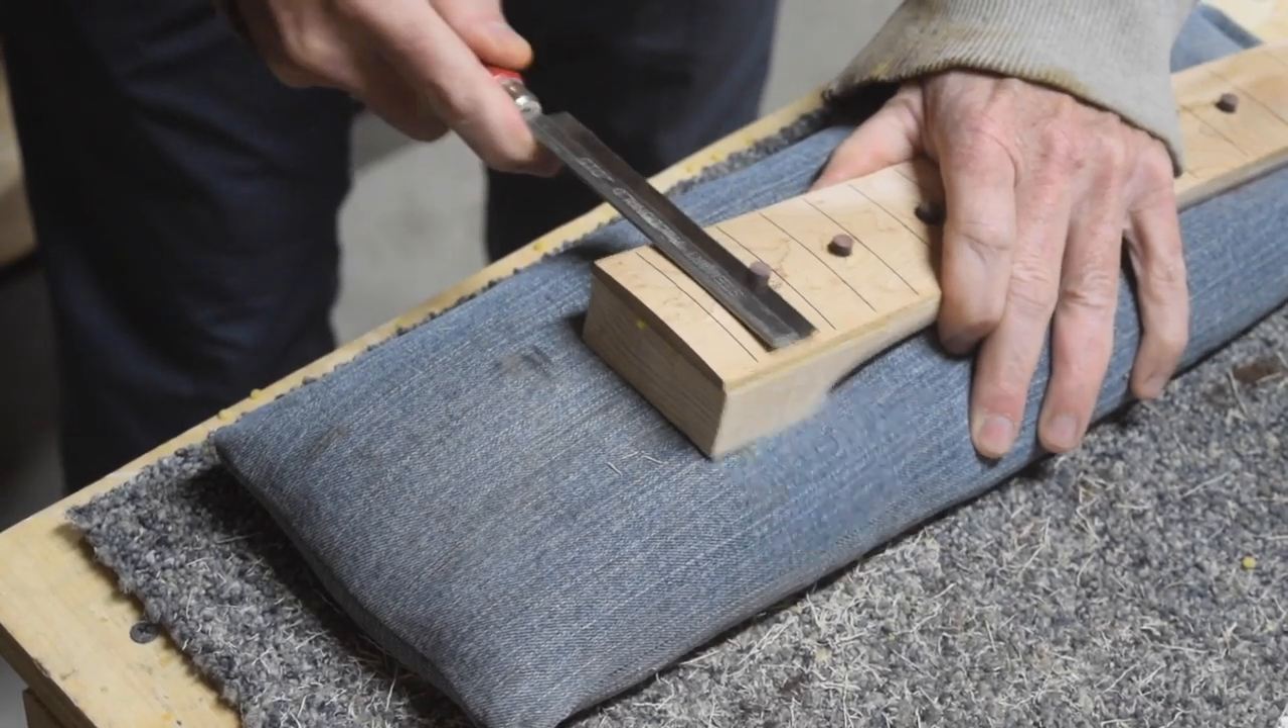Now as you can see the marker dots that I glued into the top of the fretboard are sitting way too proud. They're about a quarter of an inch up out of the fretboard.